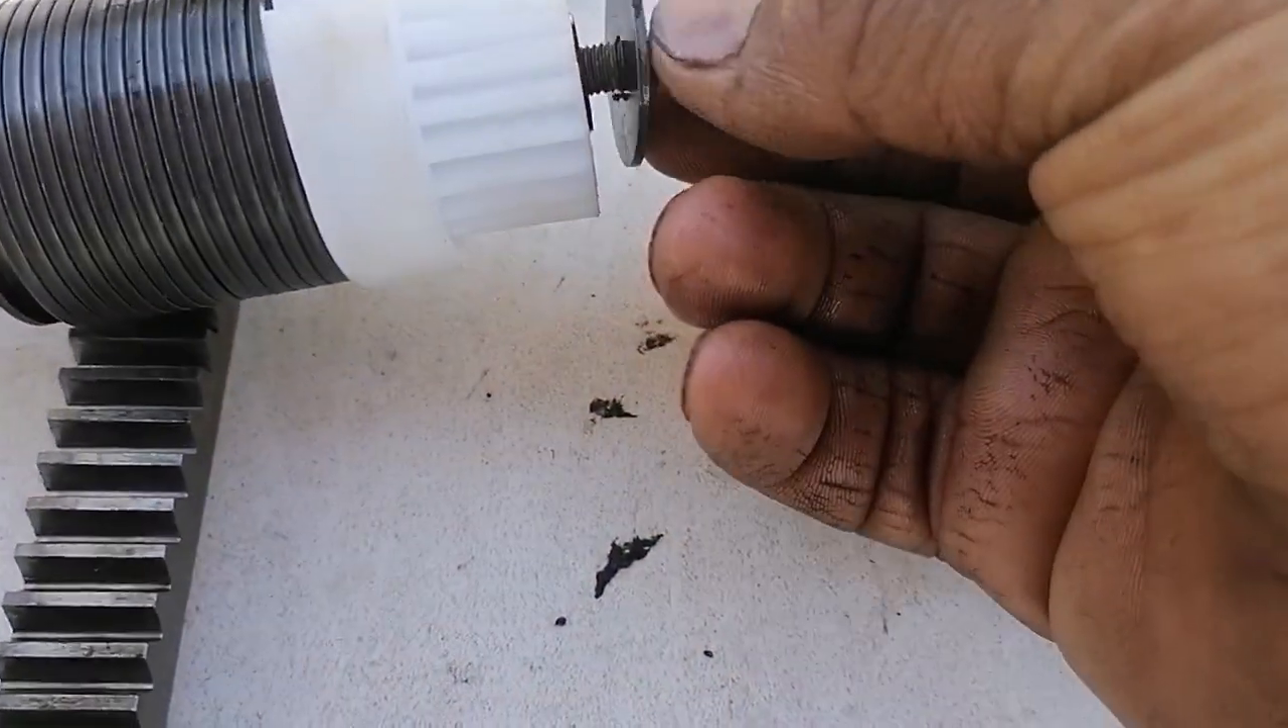Ahí está amigos ya le pusimos el engrane.